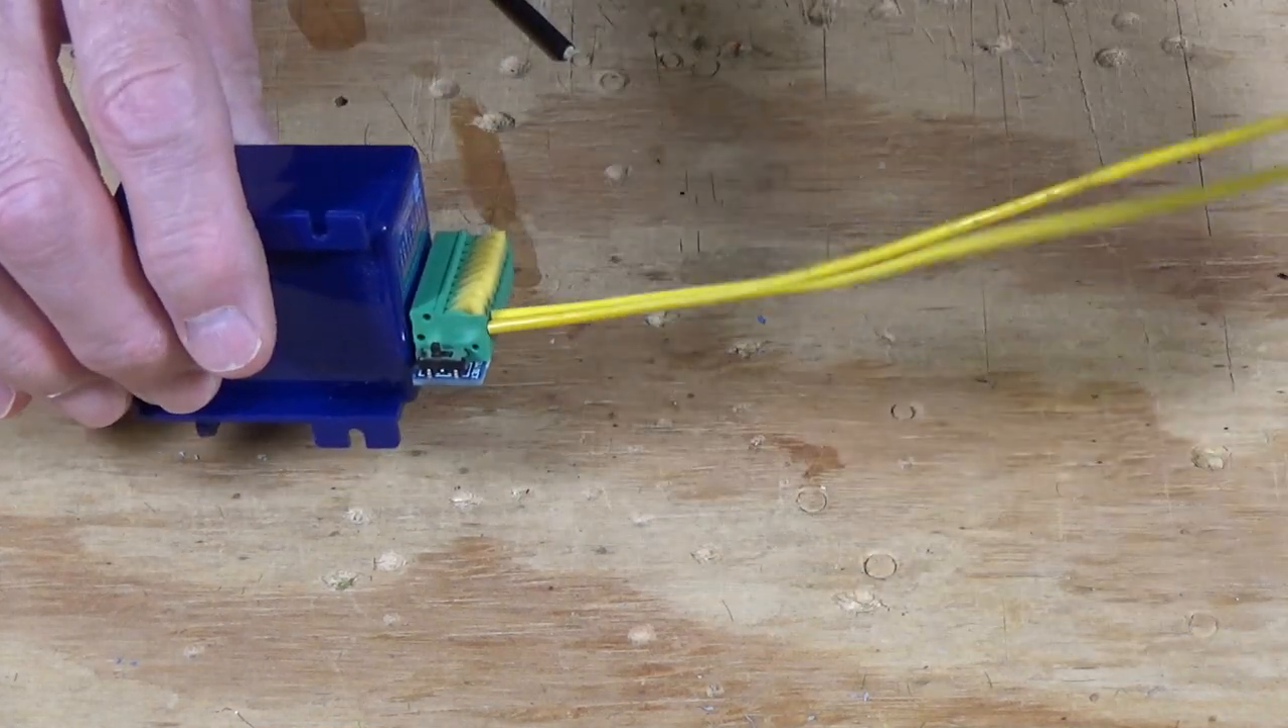So we've got the power wire set up now.